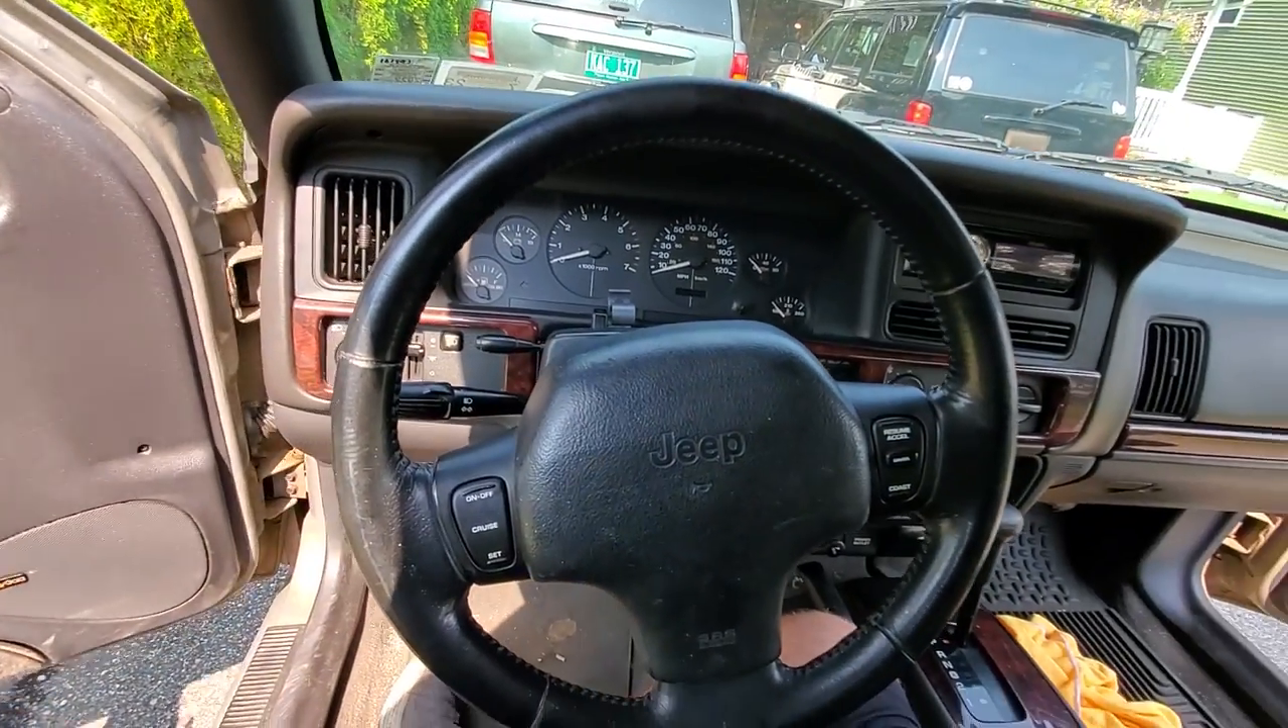Steering wheel is on.